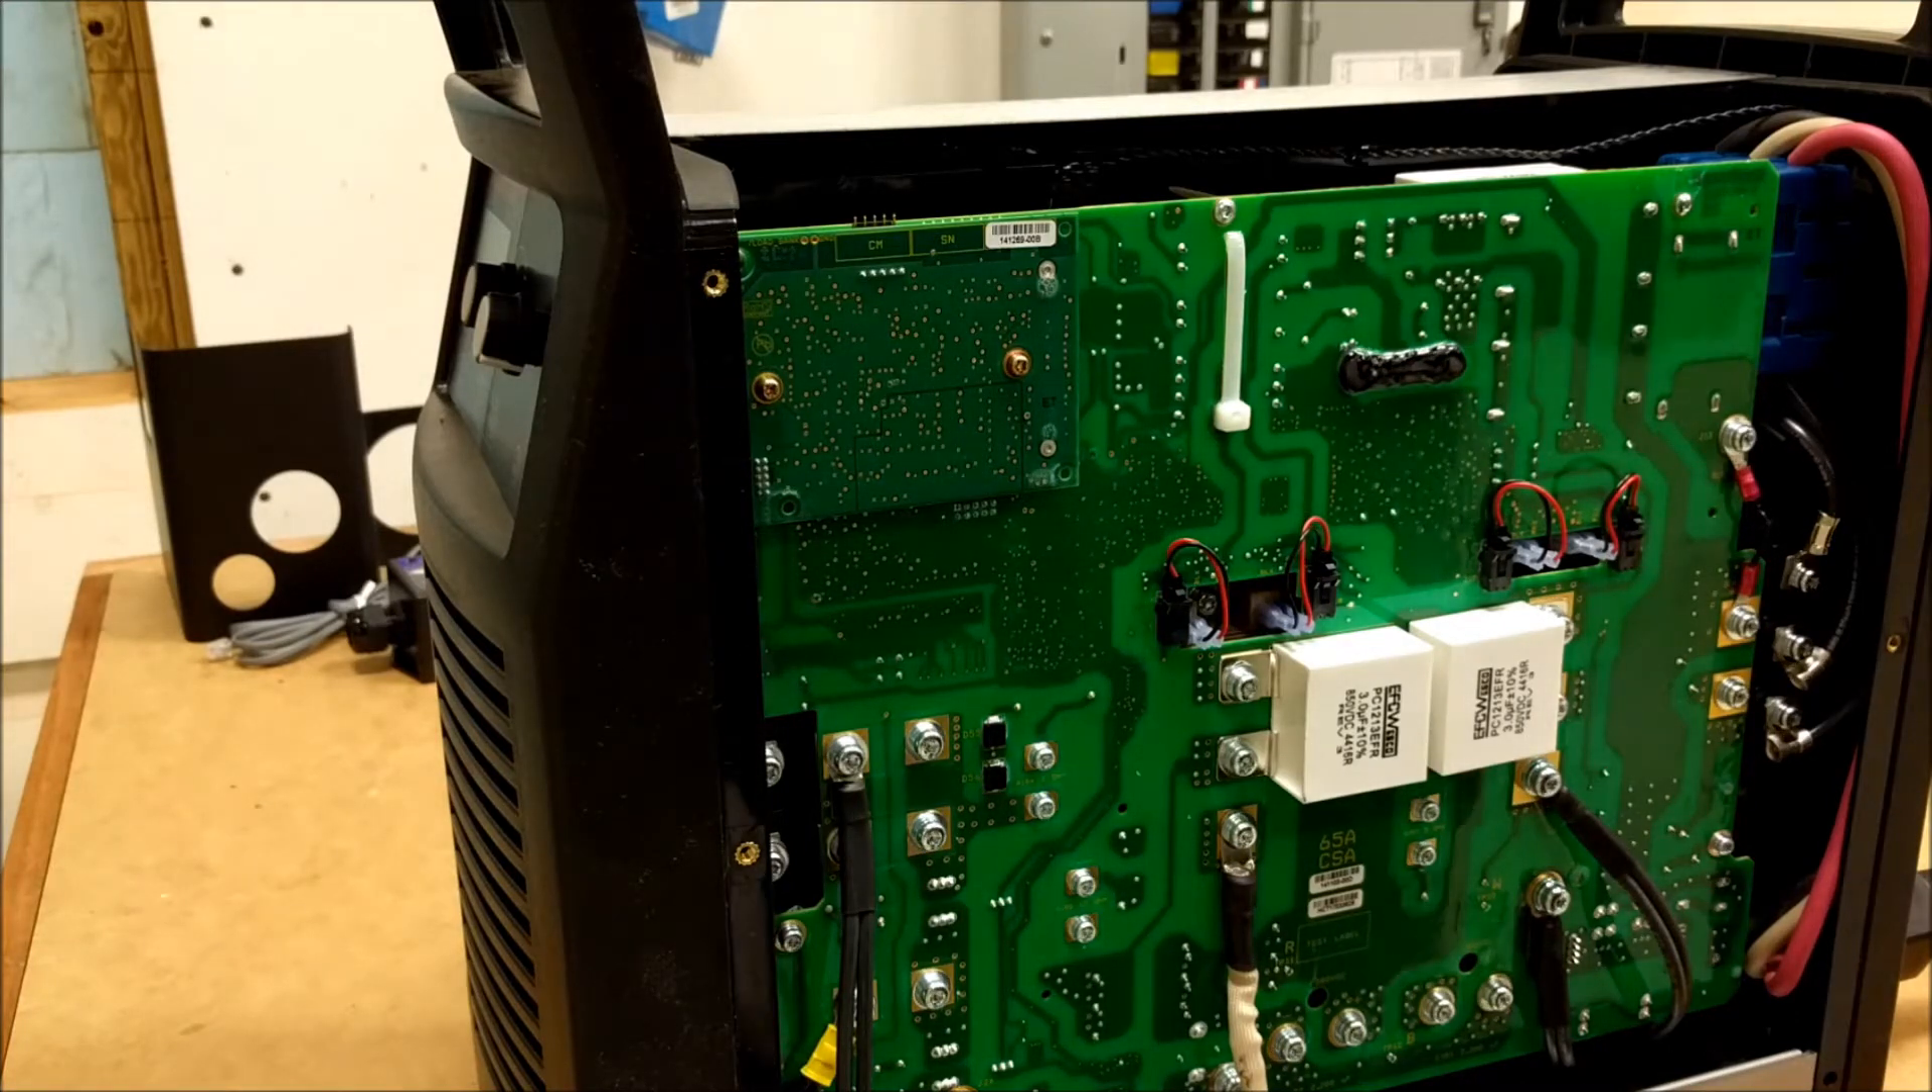So now you can see the inside of the machine with that component barrier removed.